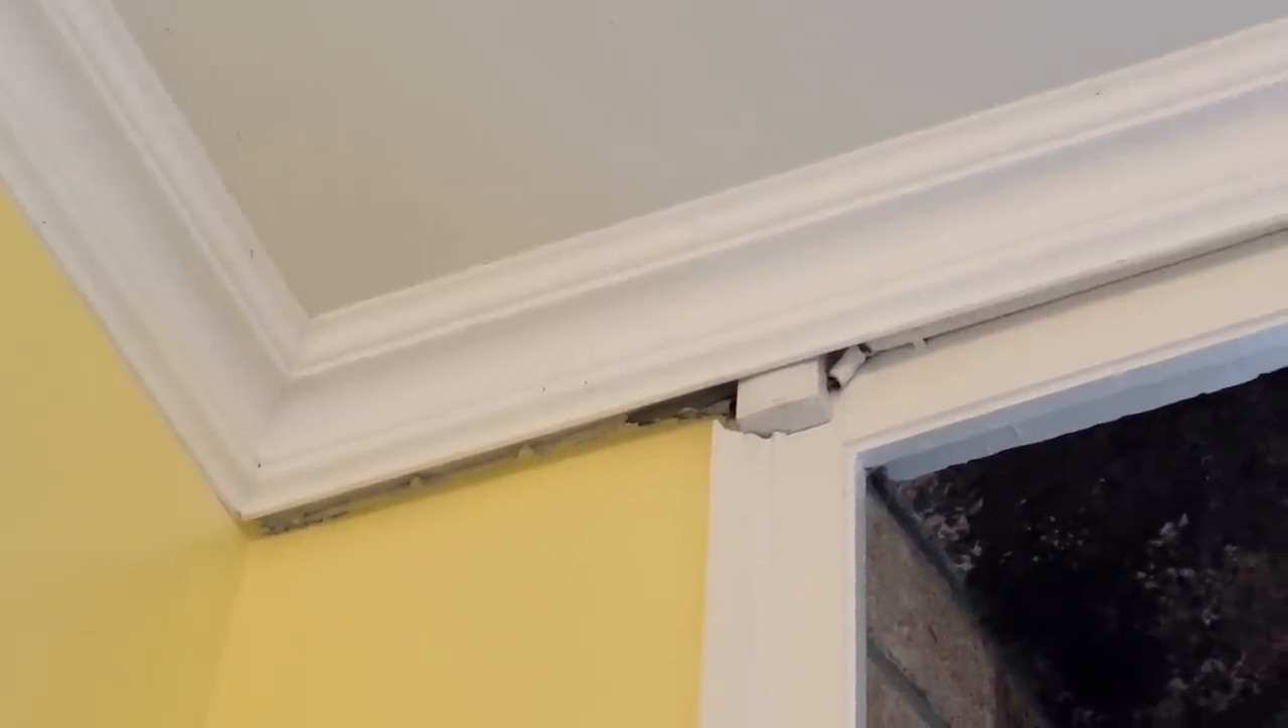On some areas i actually have a quite large gap between the wall and the coving itself.